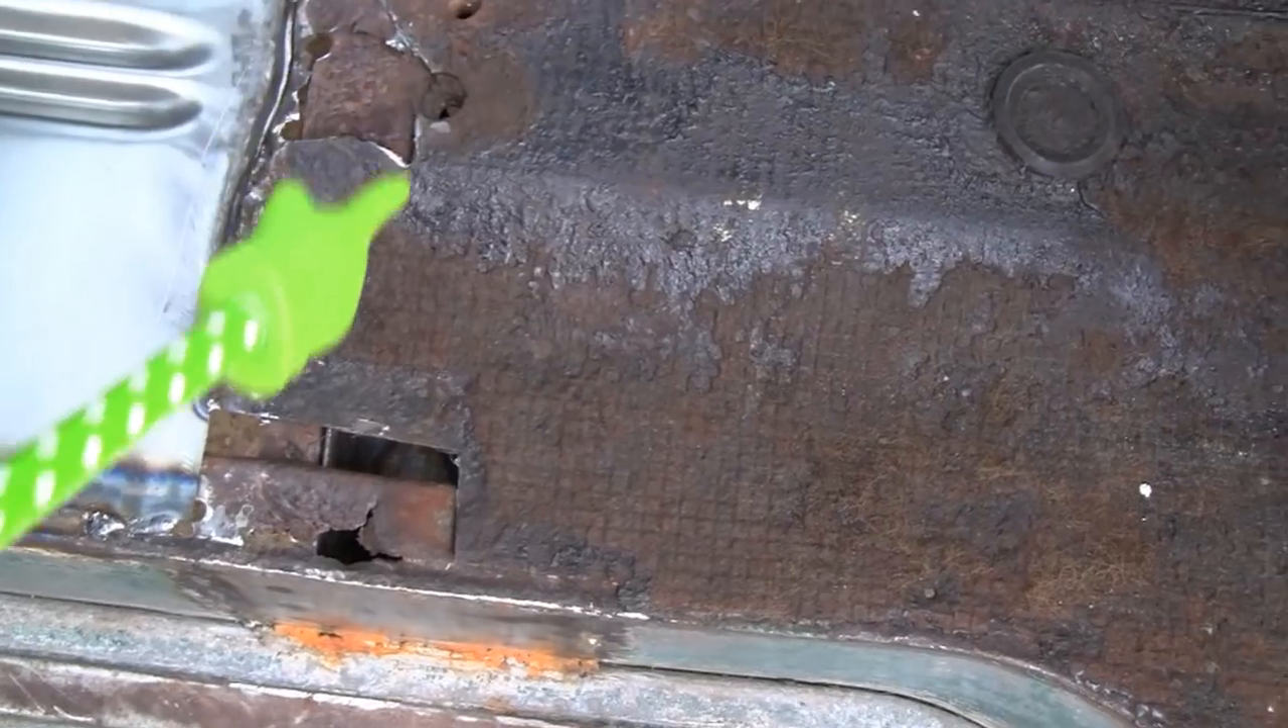We've got that little square there, that little patch we've got to put in, get this little patch over here.